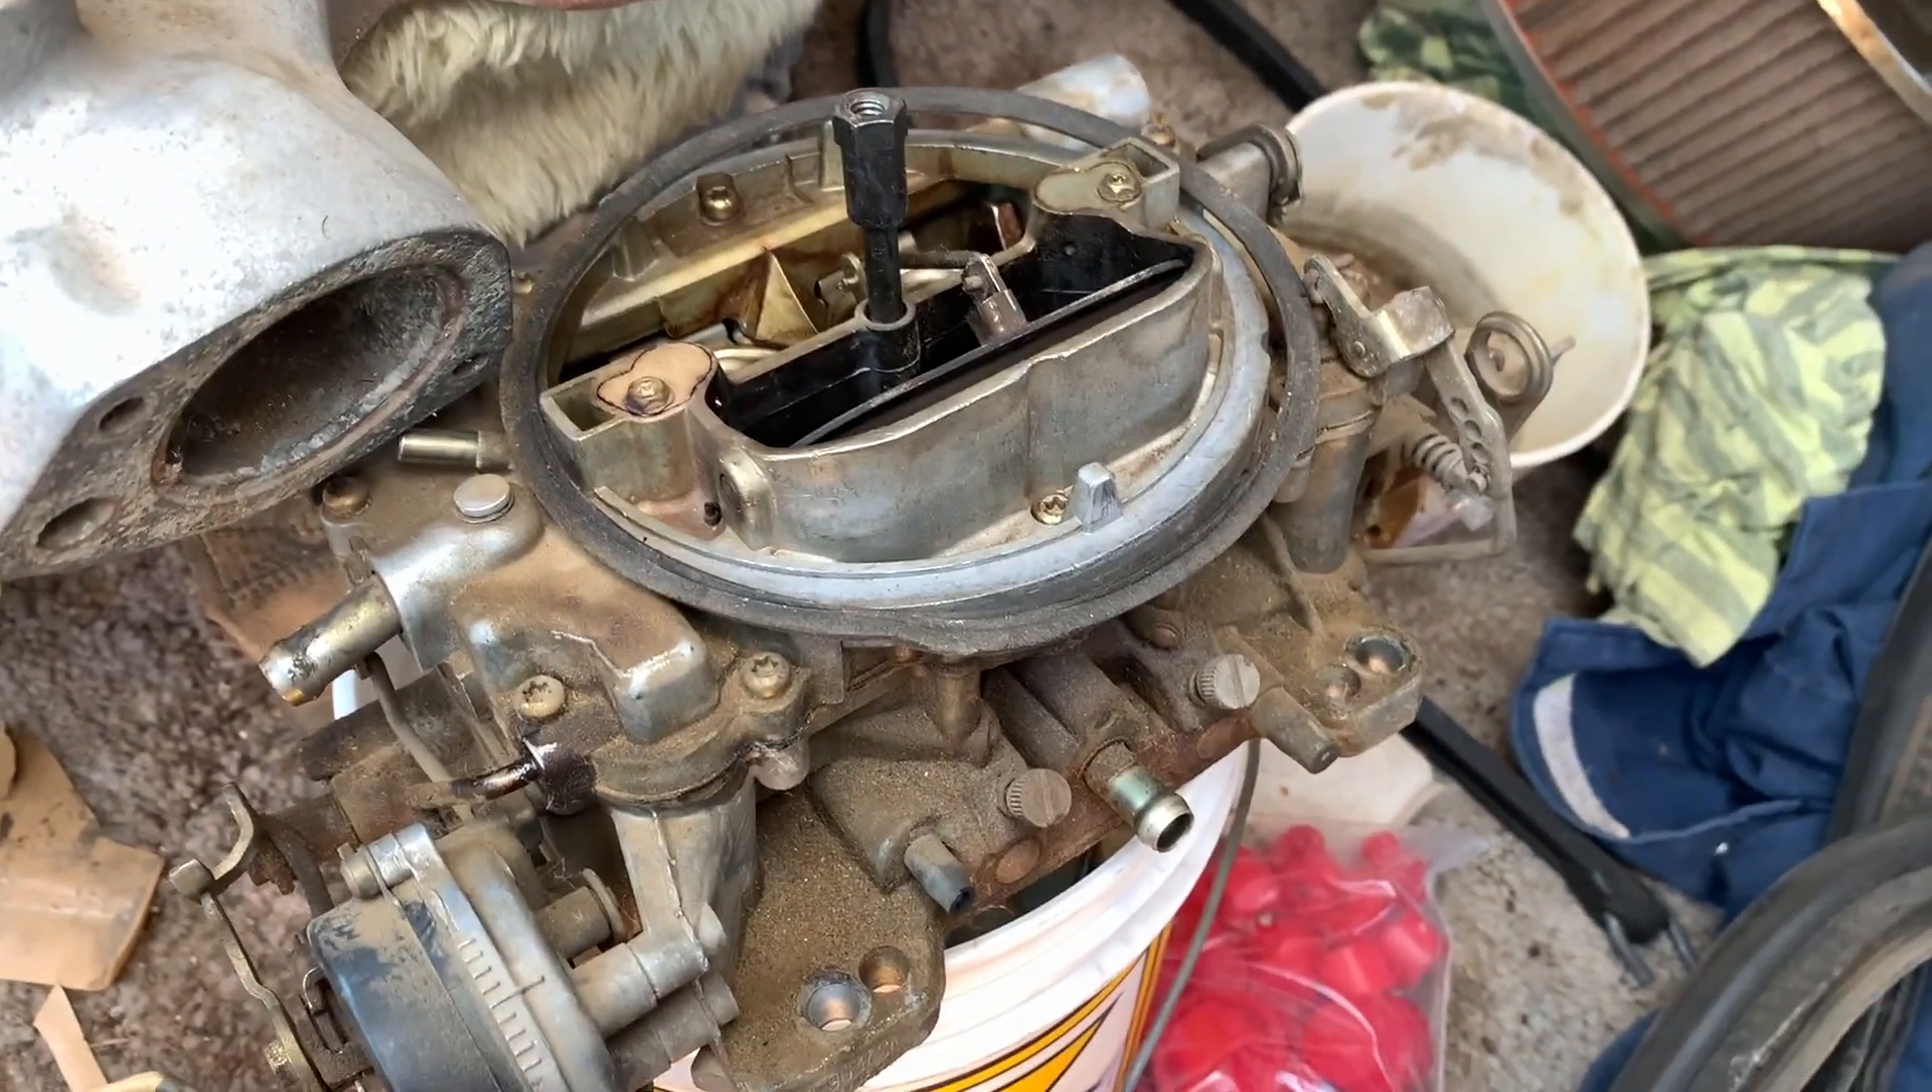Well, it's not really part of the video, but I got the carb pulled off.